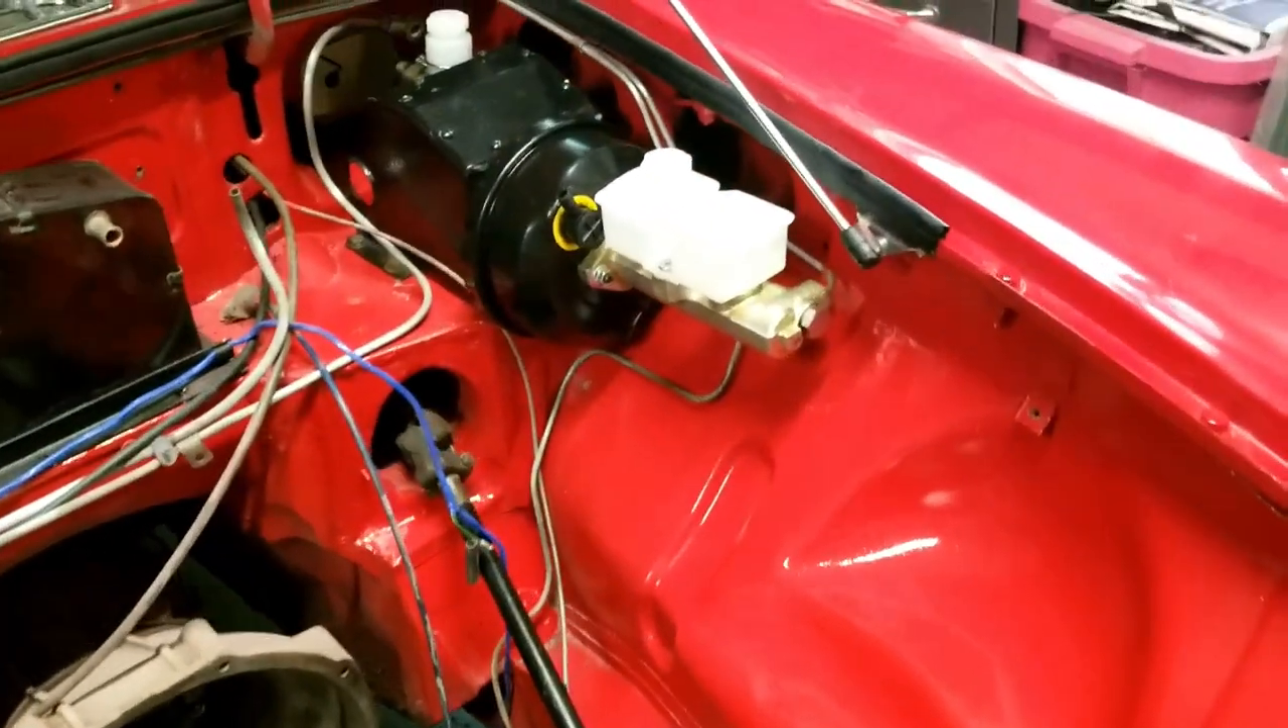Master brake cylinder is installed. Kind of a bear getting those tubes in.